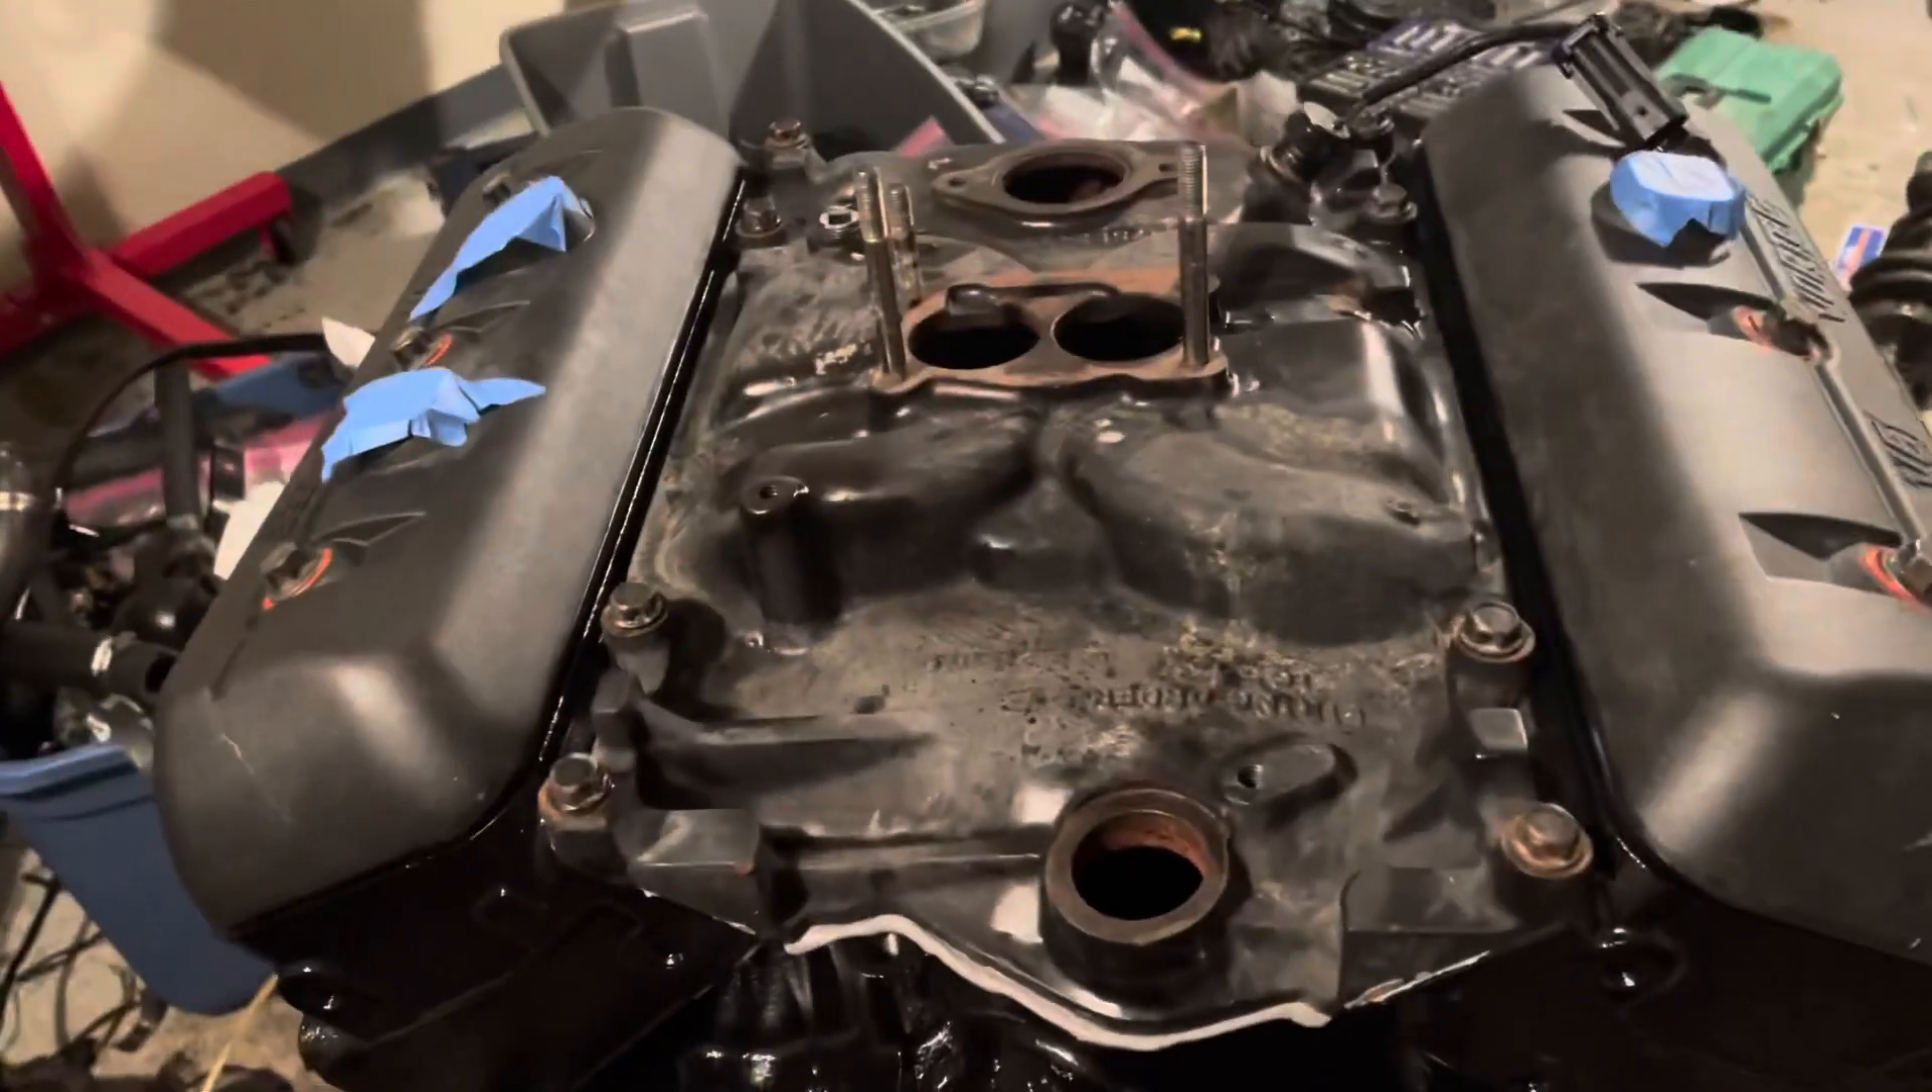All right the intake manifold is now installed and all the bolts are torqued down to the proper torque in the proper sequence so I'm about to tell you what that is.